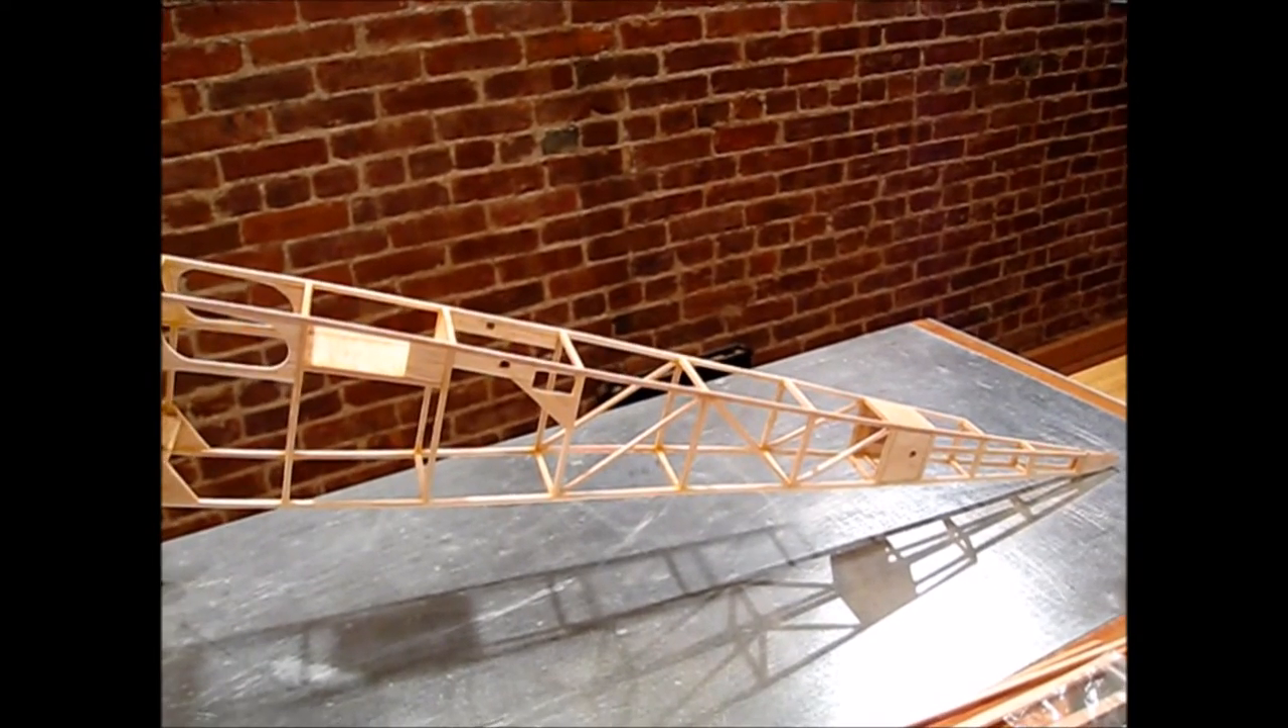Now I added some diagonal braces here.